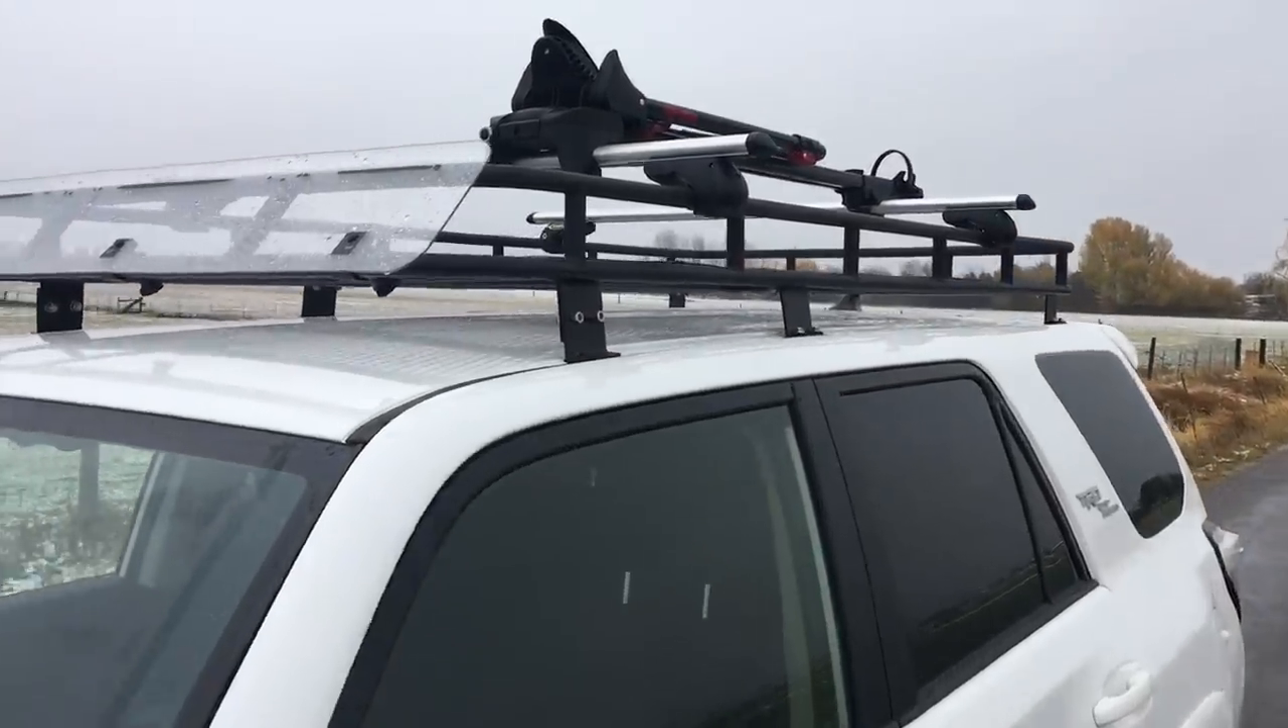Roof rack is completely done.